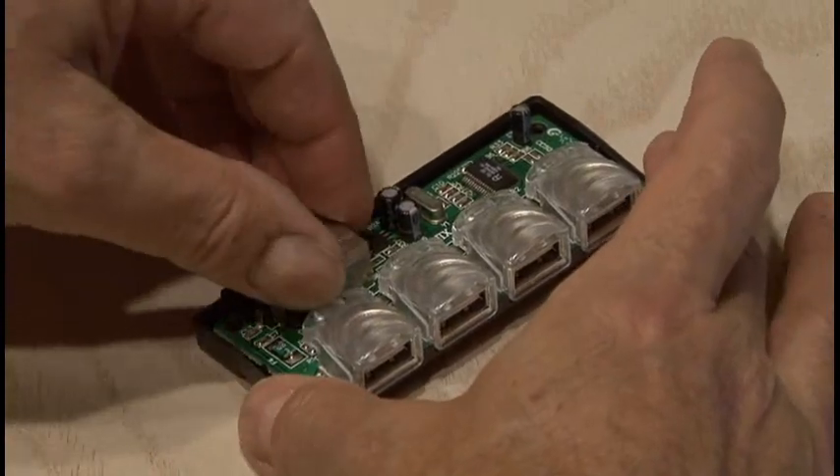Okay, now the cover is off, which reveals just the board for our USB hub.